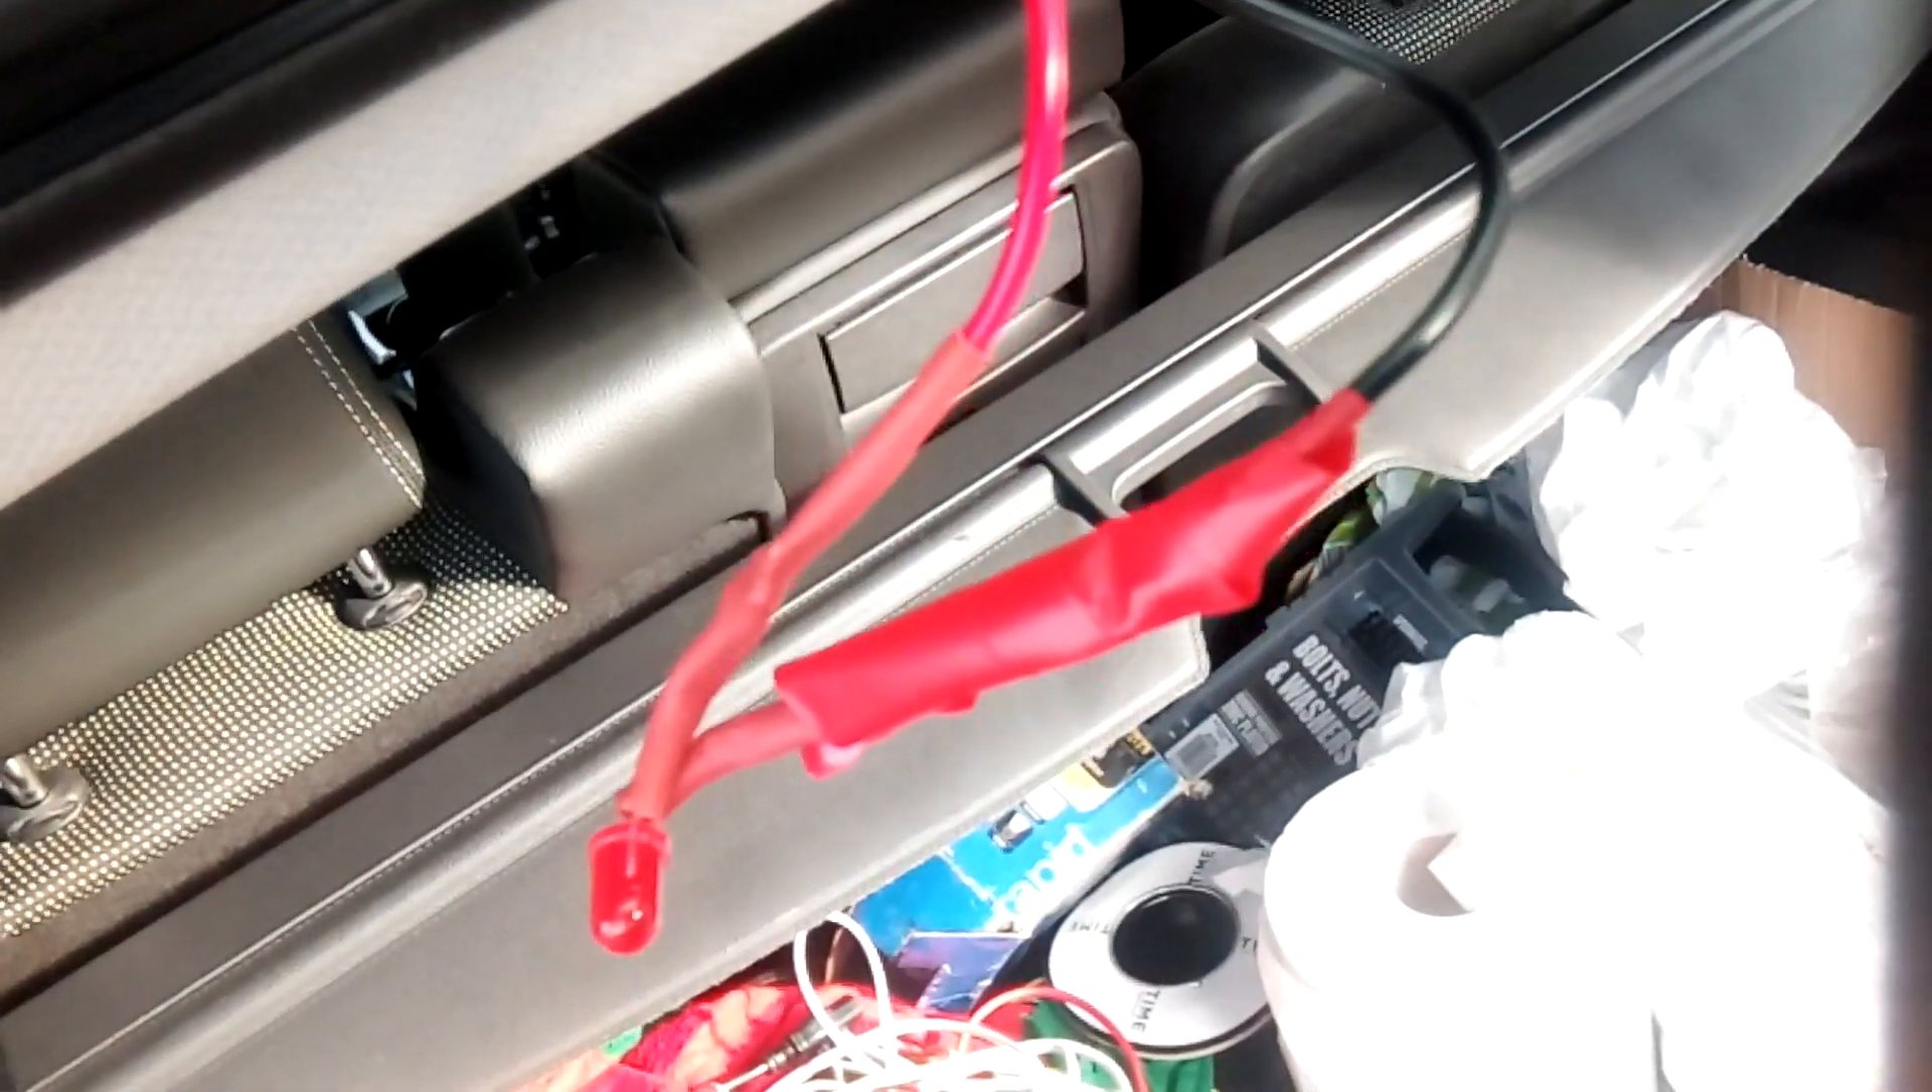Here's my LED prepared. You can see the heat shrink.